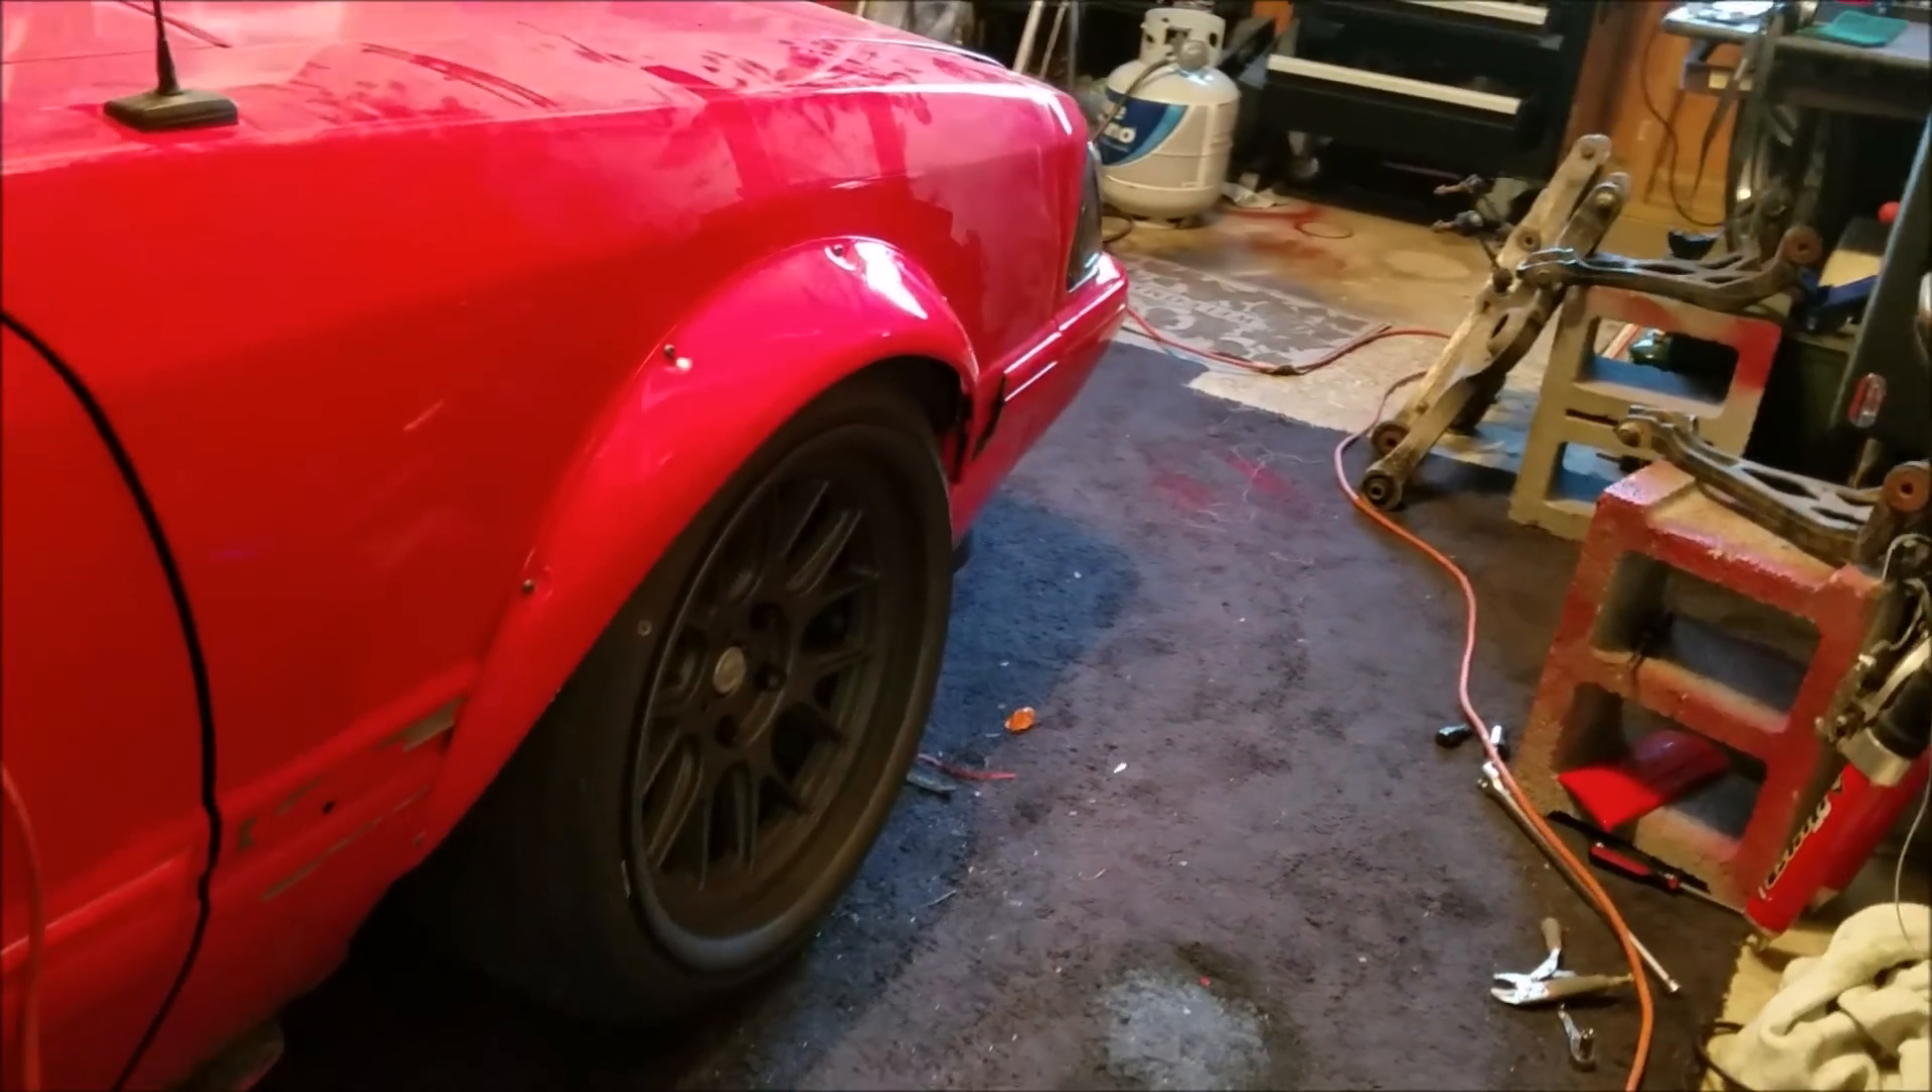Everything's bolted up. So that's one fender done.